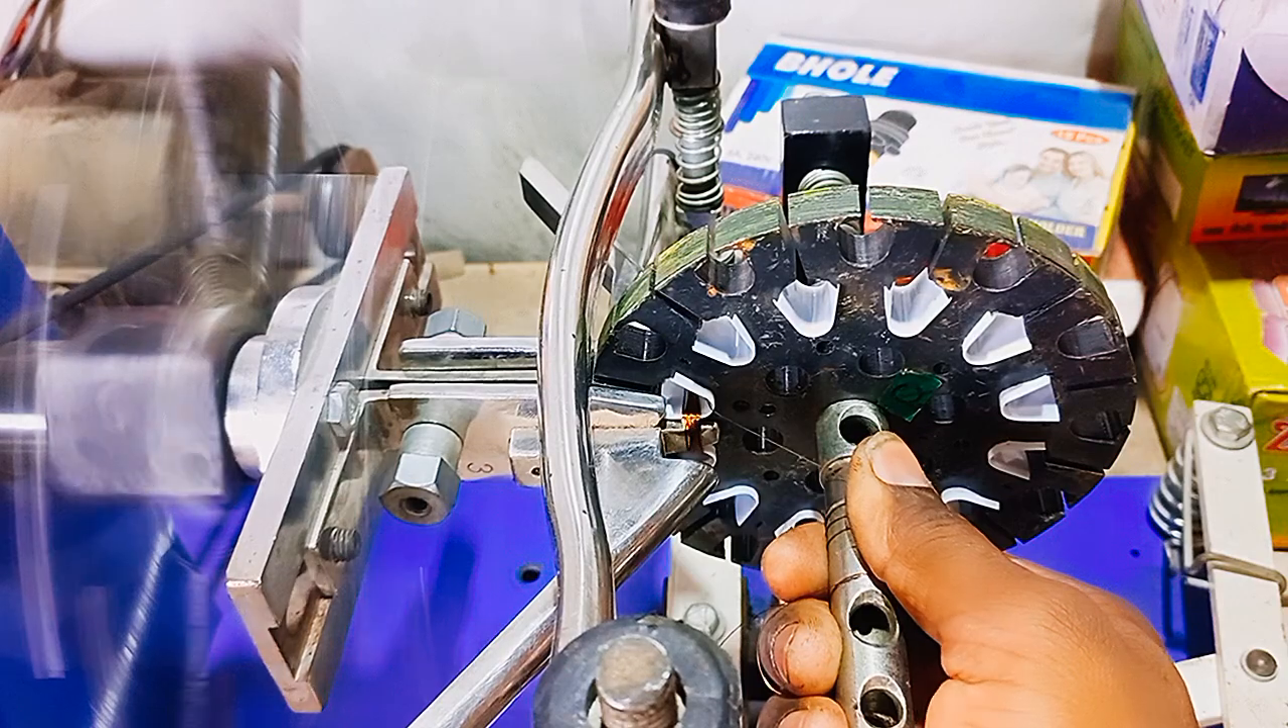इस्टेटर को हमने मसीन पर लगा दिया है।